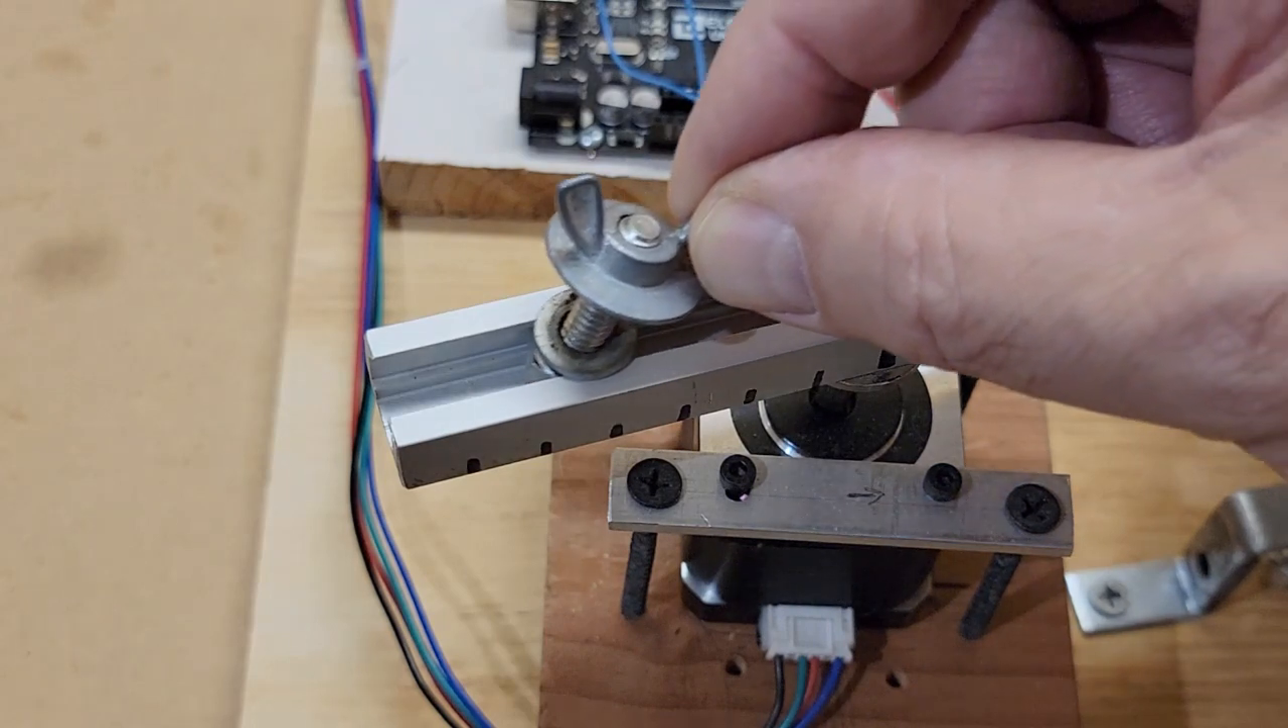On each of the drawing arm motors I mounted a short length of T -track.